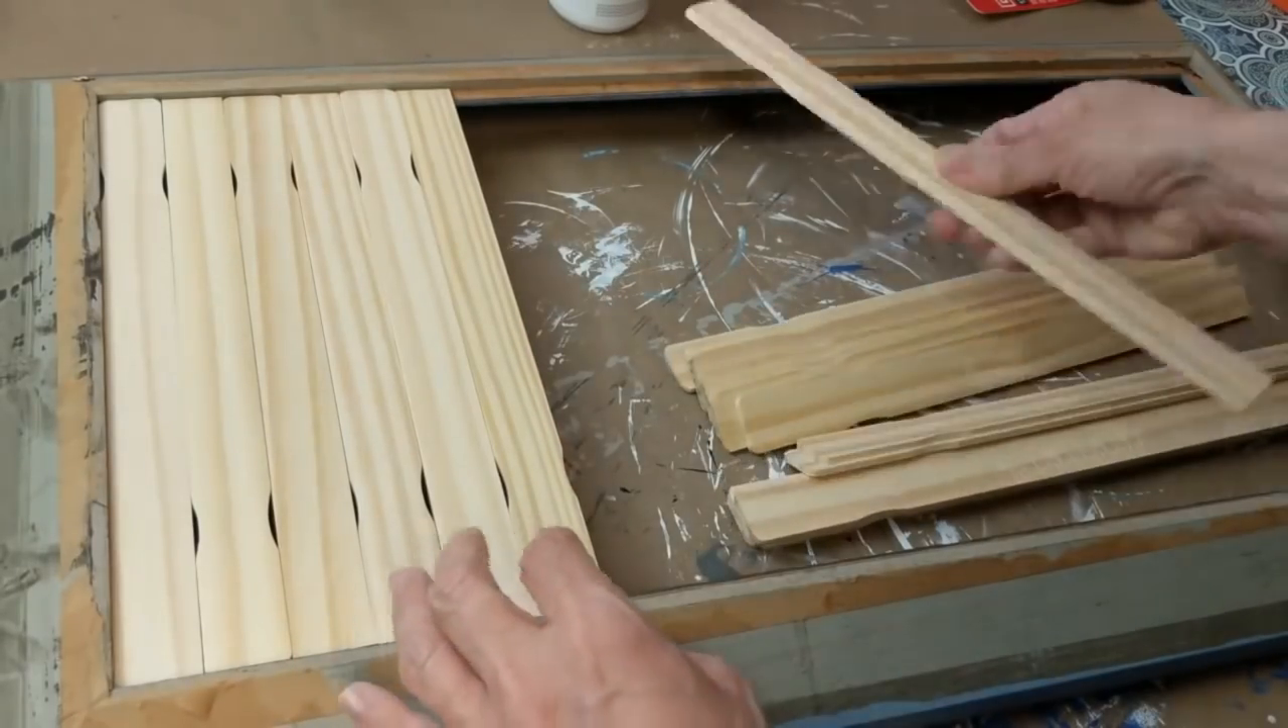Now i lucked out that this frame was exactly 12 inches so these one gallon paint sticks fit really nicely so i would say look for a frame that makes it easy.